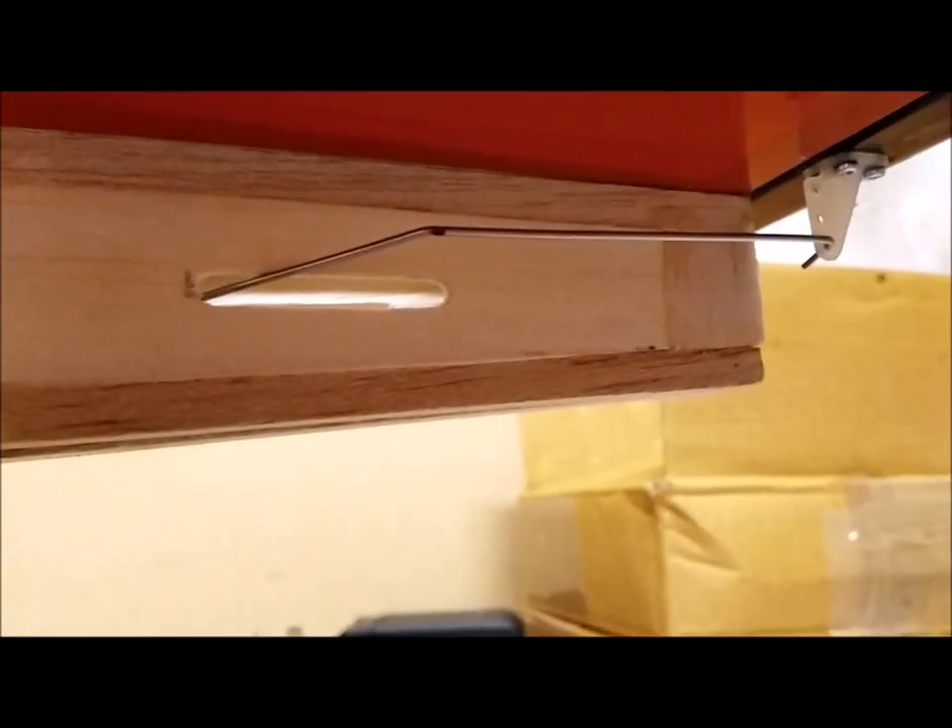I've now inserted the push rod into the control surface and I've put a little kink in the metal end in order to make it go through the side of the fuselage.